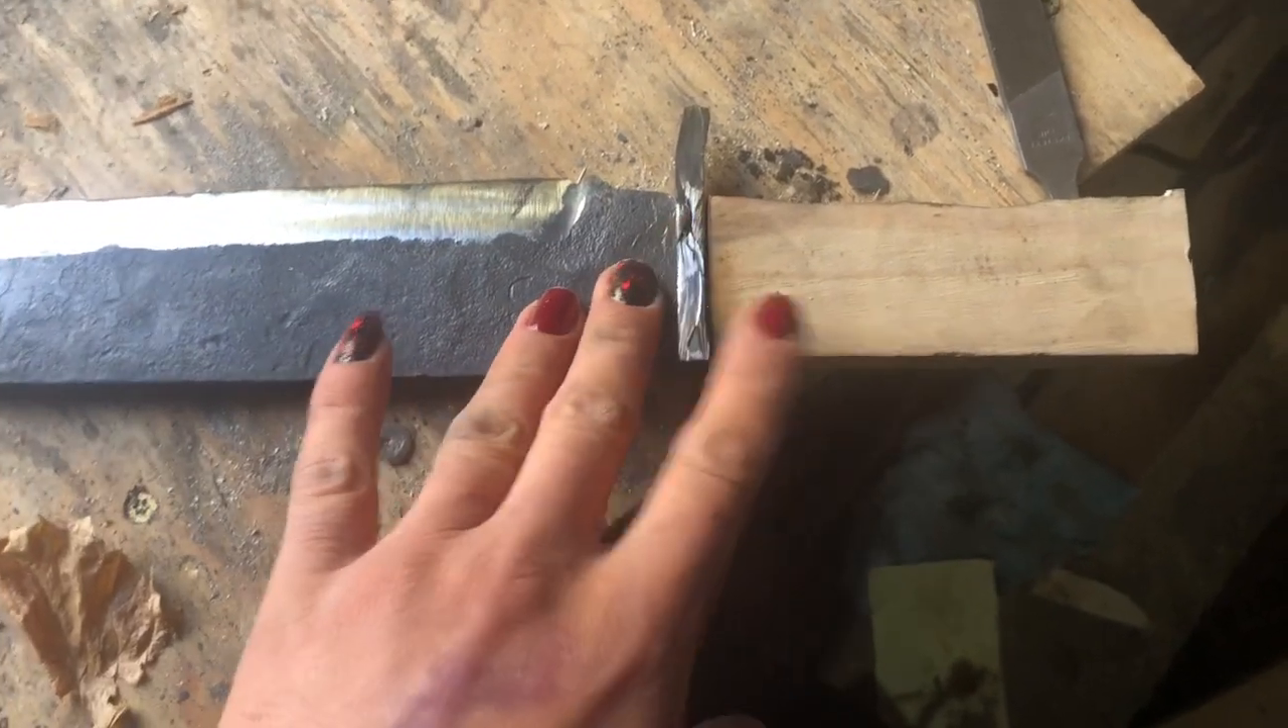Okay so I have the wood handle and the guard fitted the way I want them.